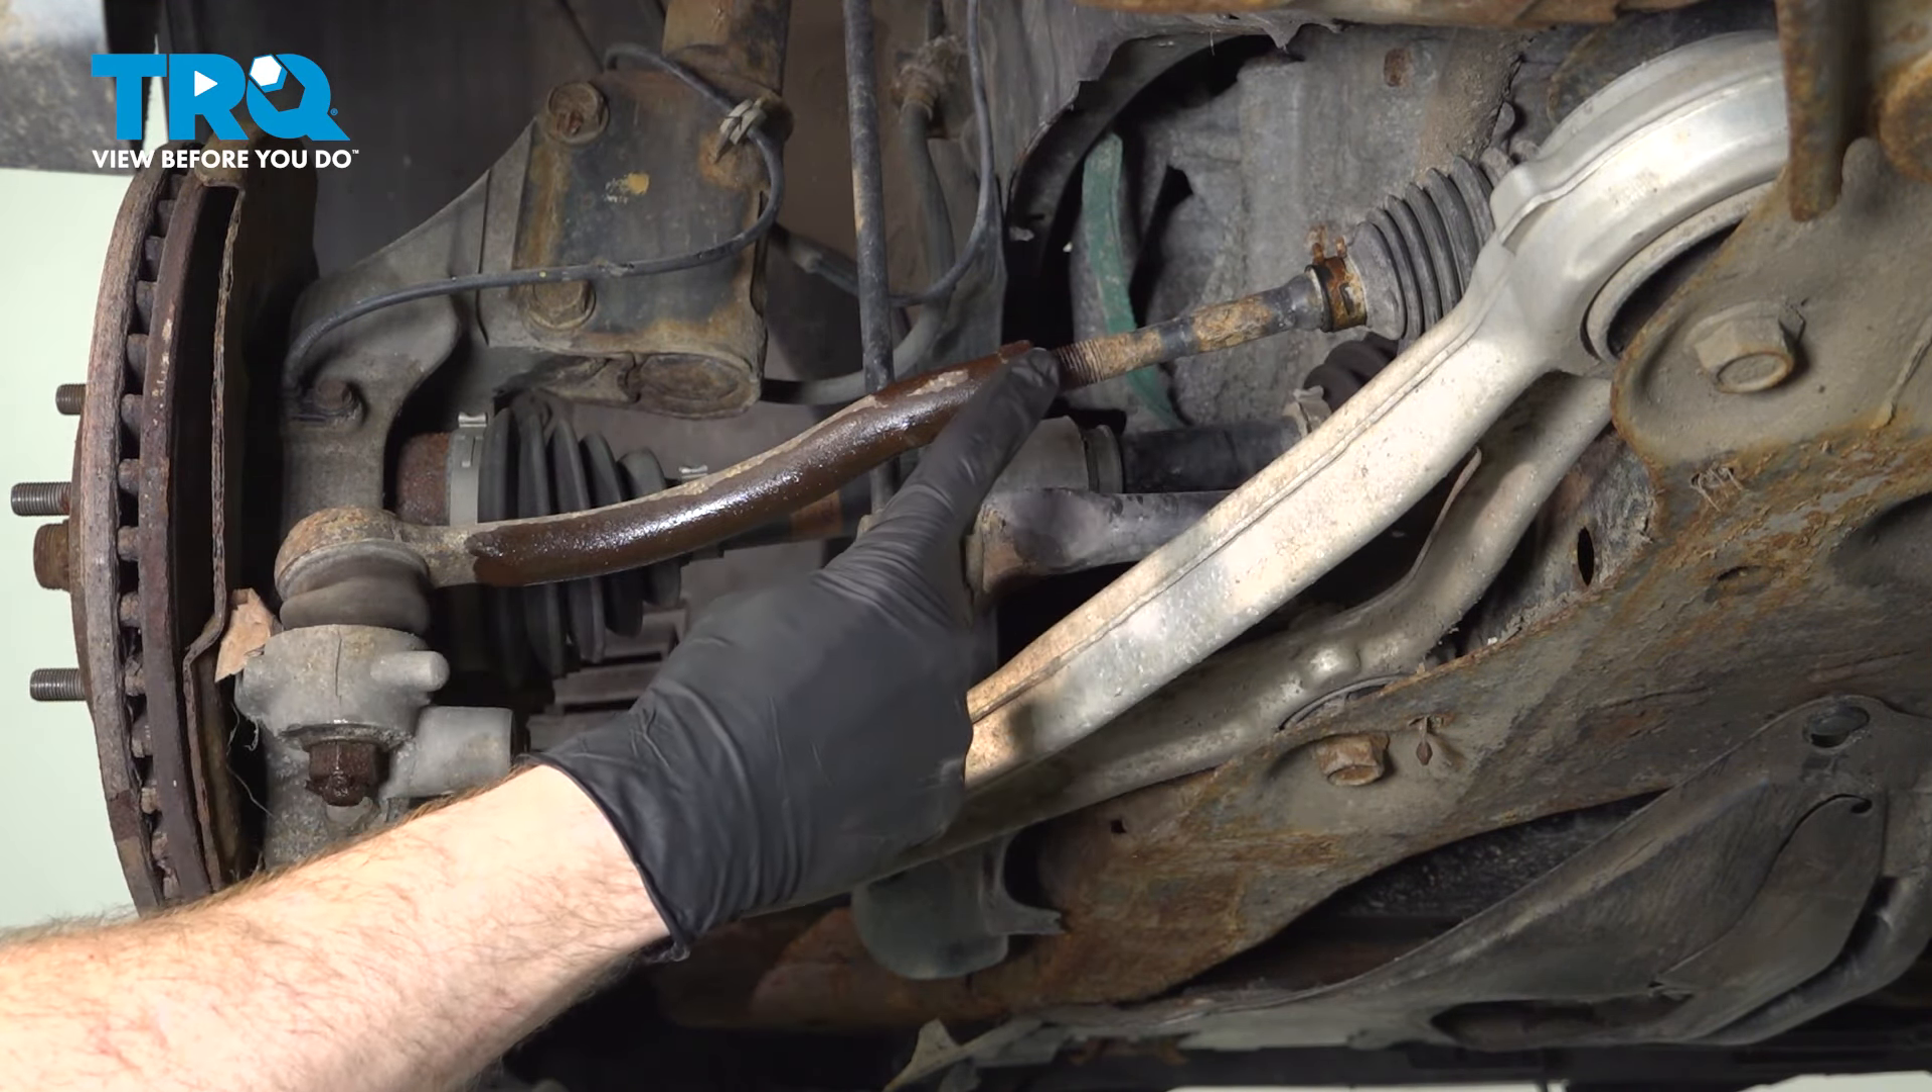Now that we have the wheel off, we have a clear view of our outer tie rod end and our inner tie rod end making our way towards the bellows boot.